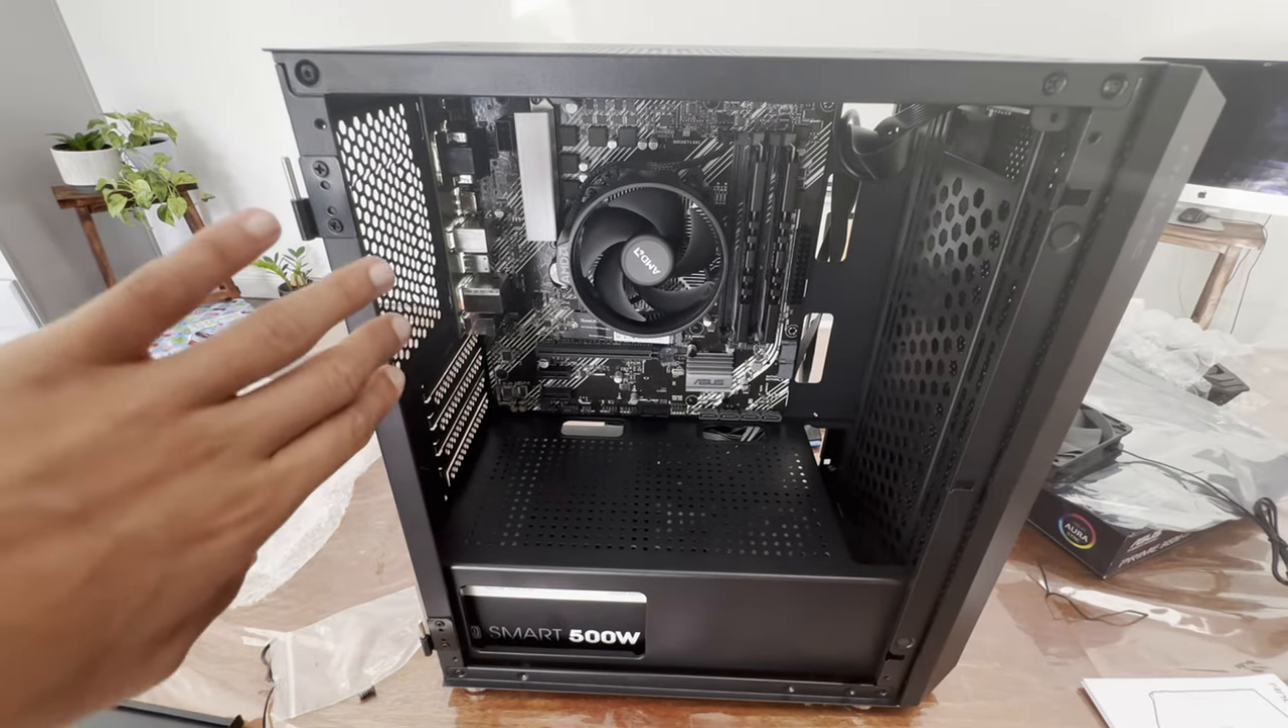There we go. We have the power supply installed.